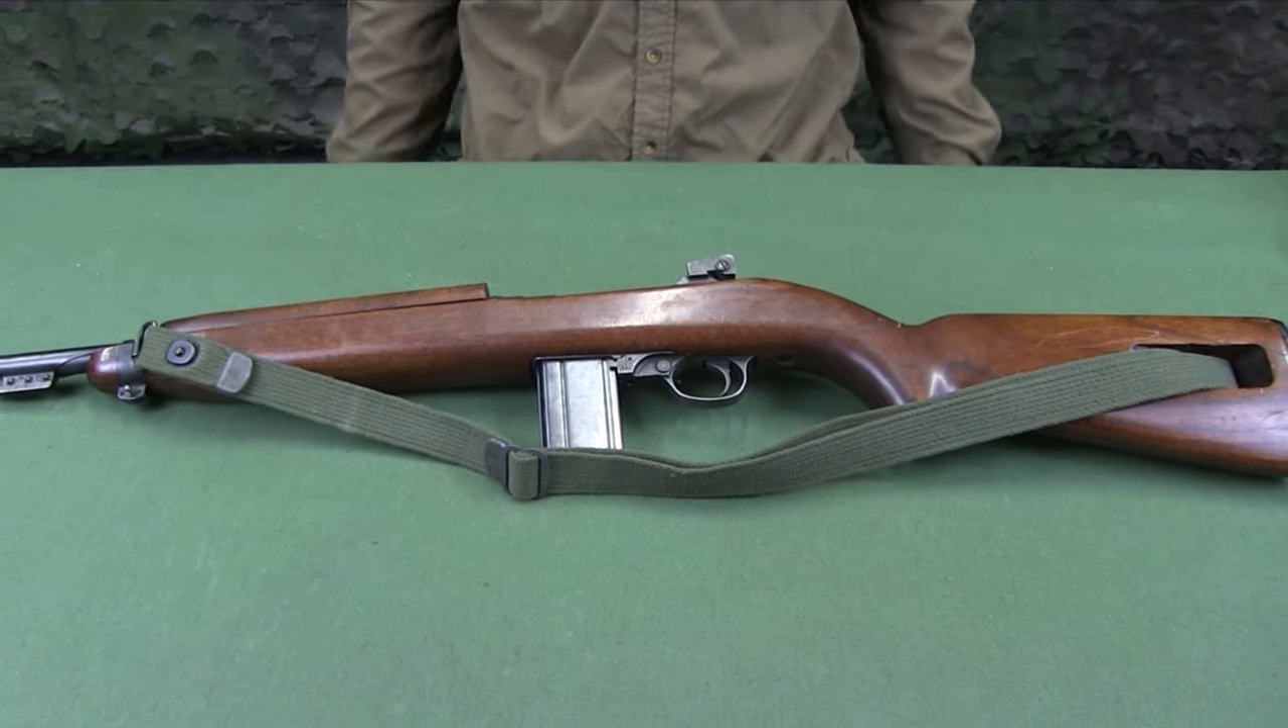The sling is now attached to the rifle.